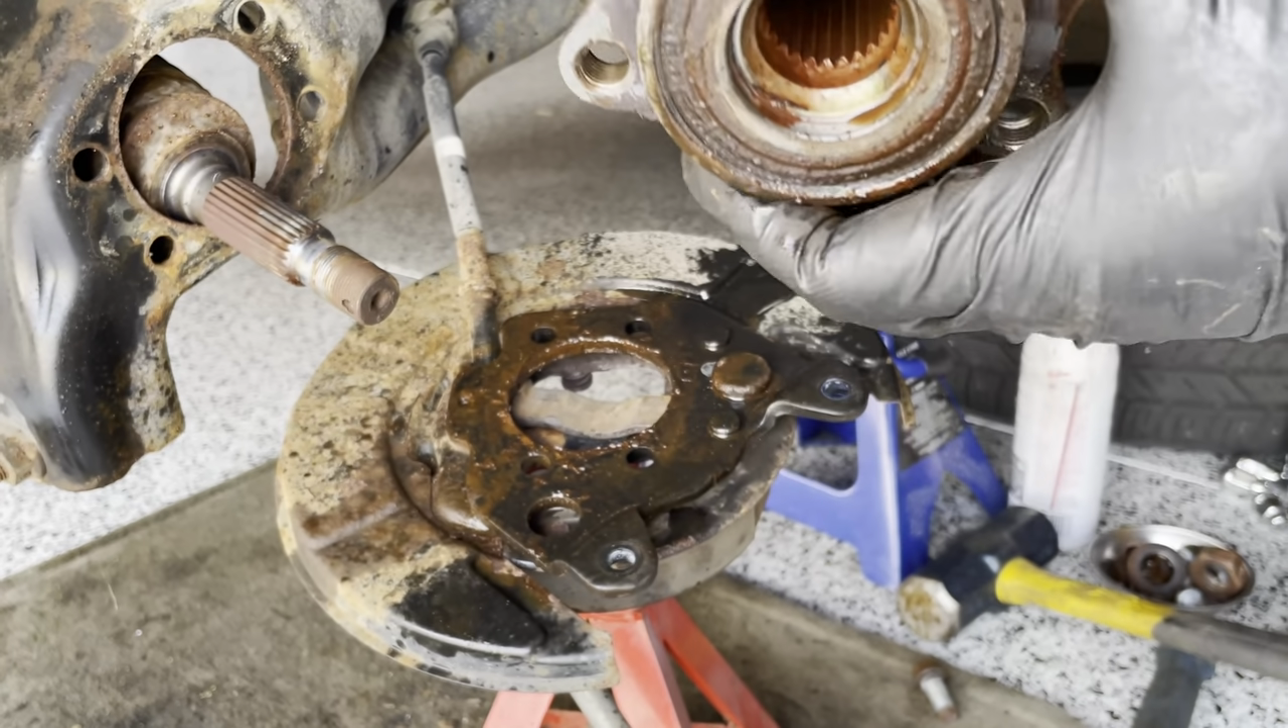Just like that the wheel bearing is out.